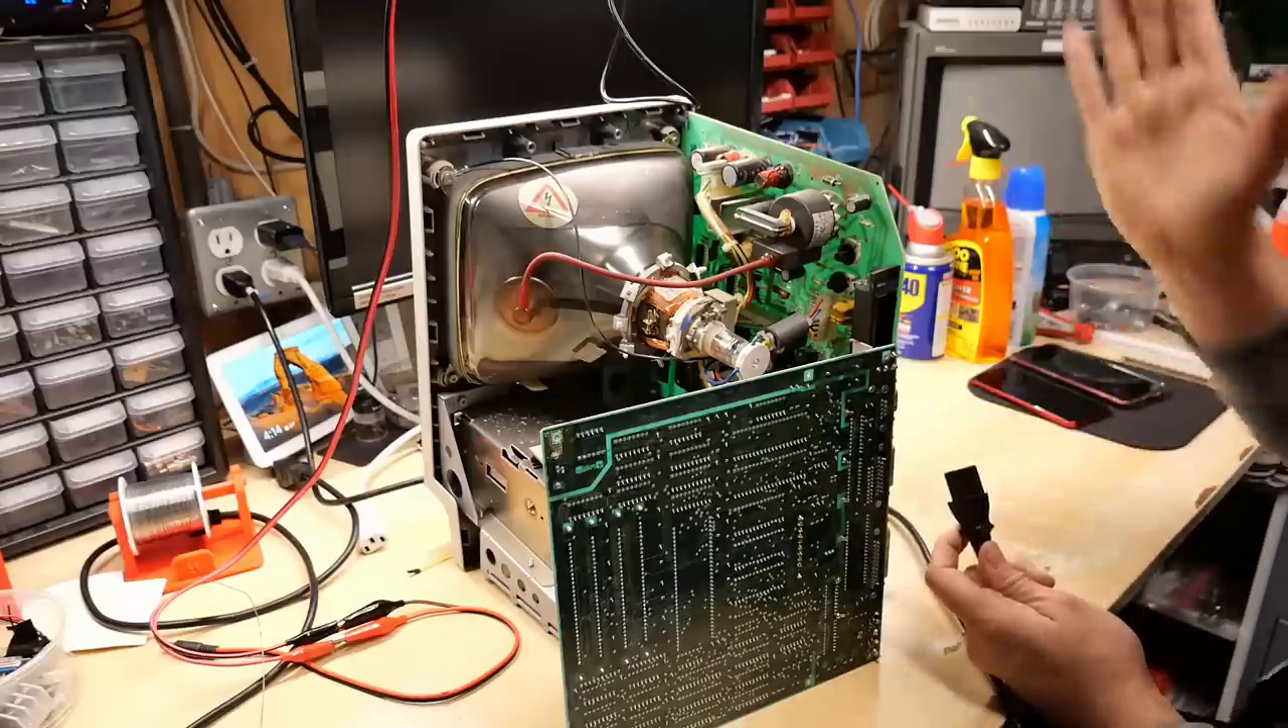And I'm going to plug in the mains. Now, of course, the cover is not on the side.